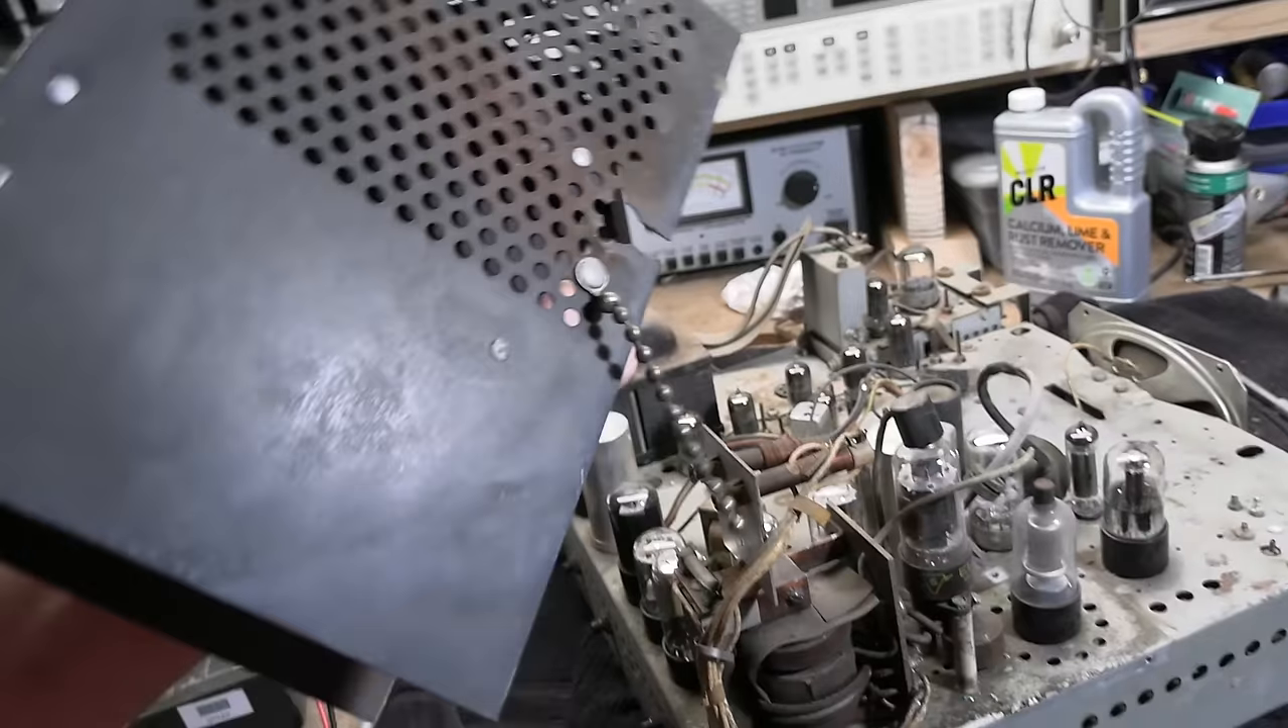I managed to get the high-voltage cage off without too much trouble.